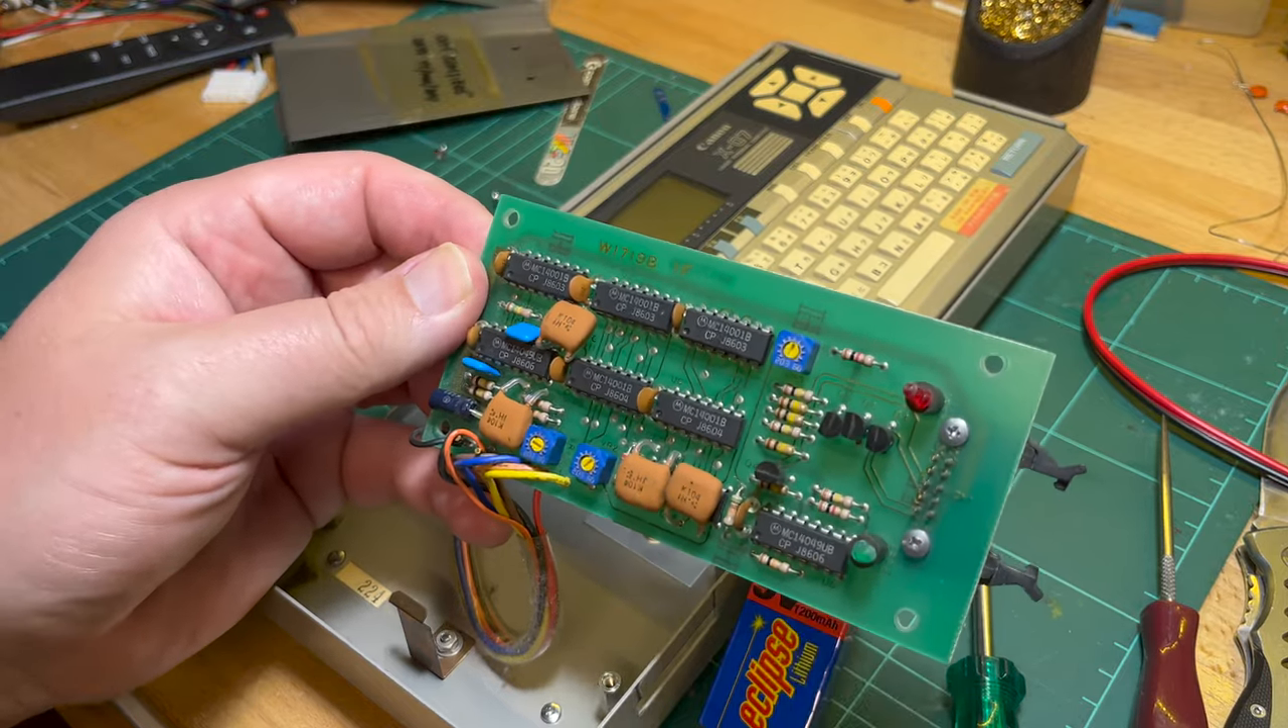Okay, we have the card out.